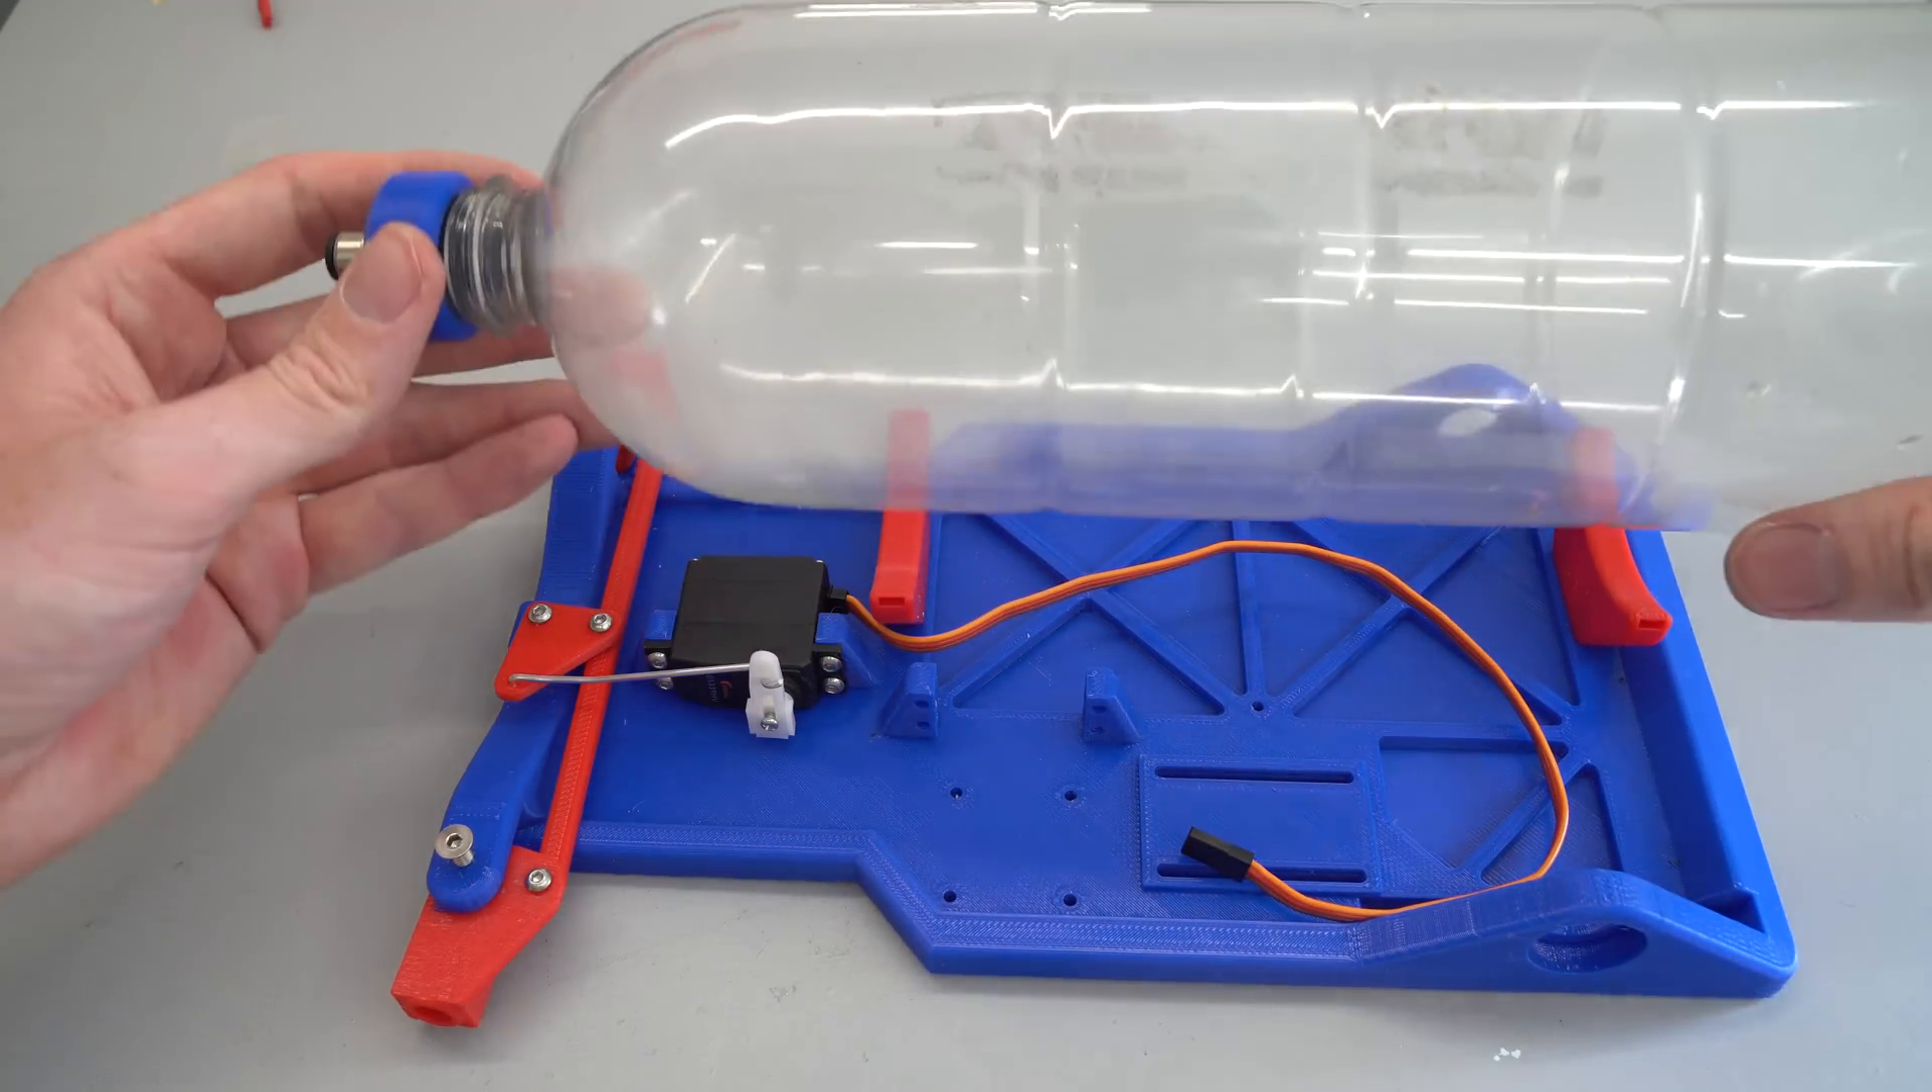So there we go, the bottle mount brackets are in position.